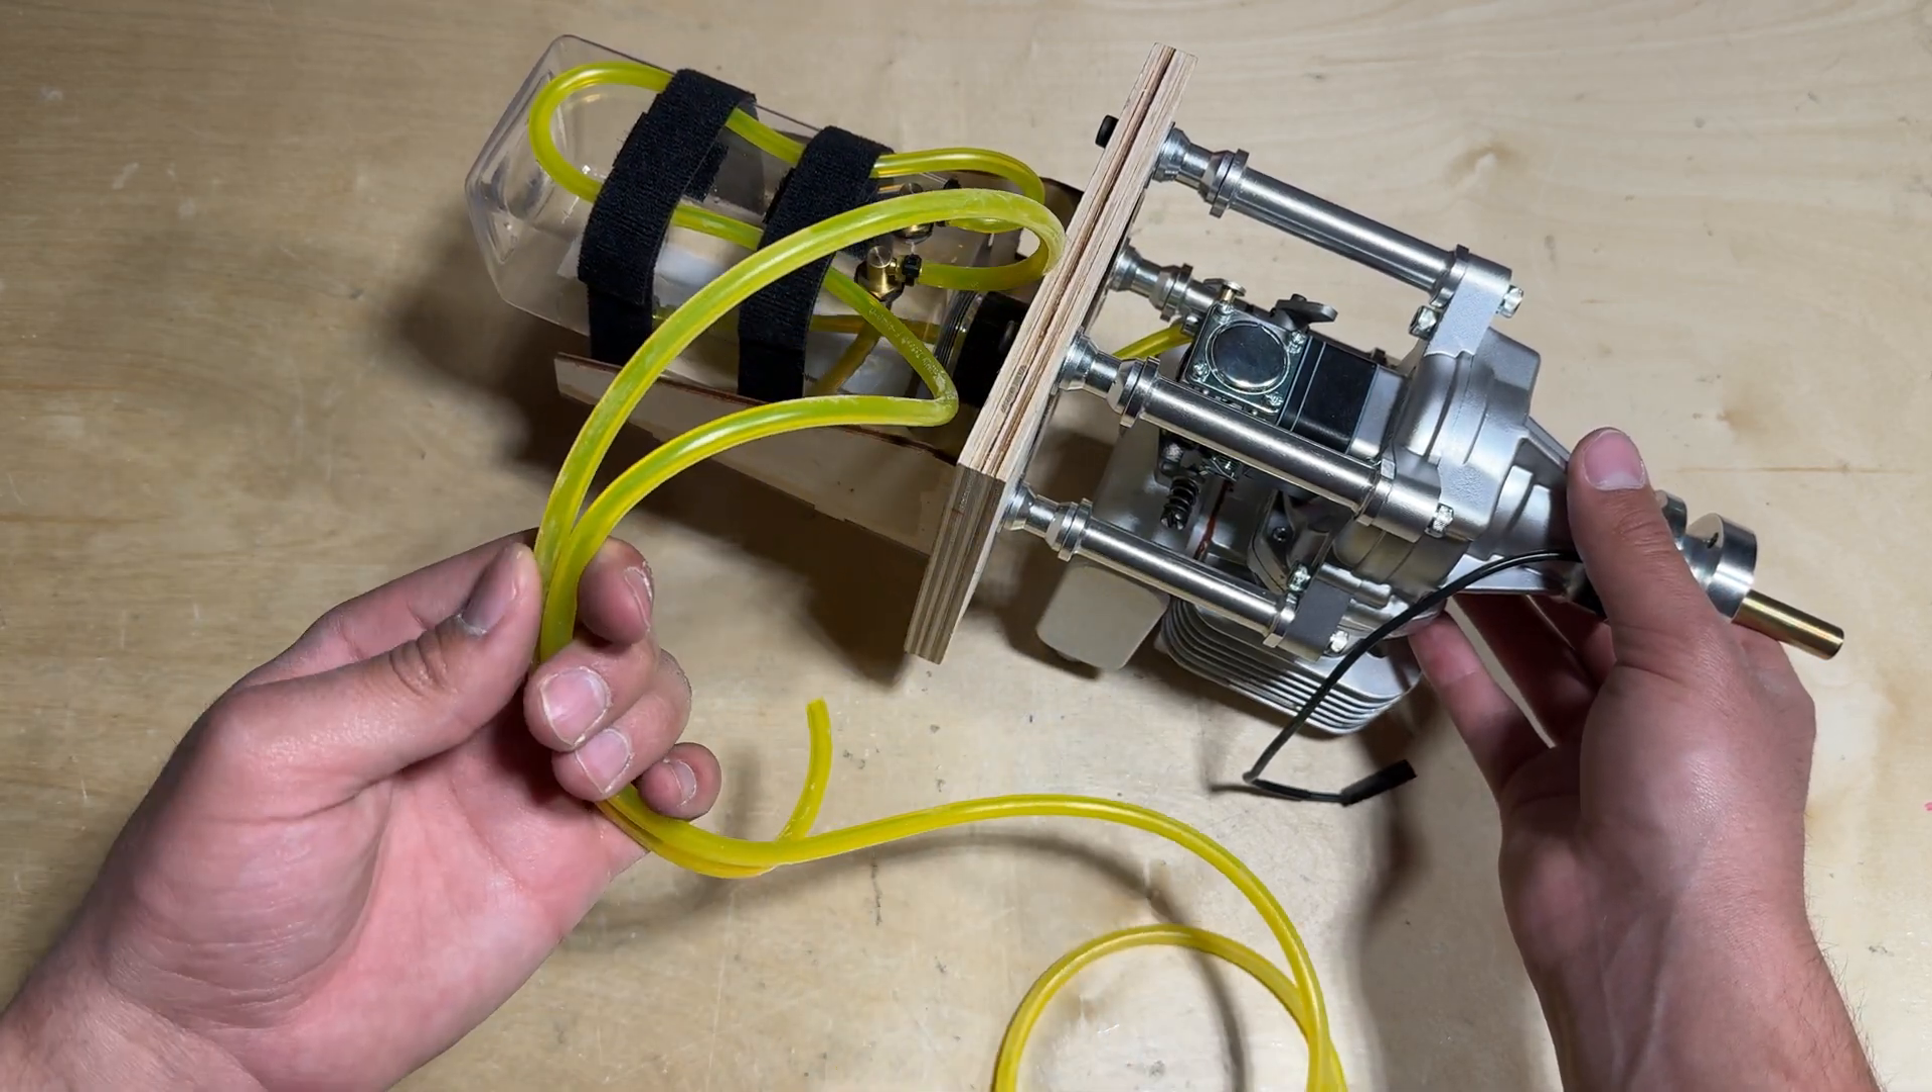As you can see here I have the fuel tank all mounted up and I have a ton of excess fuel tubing that I'm going to use.